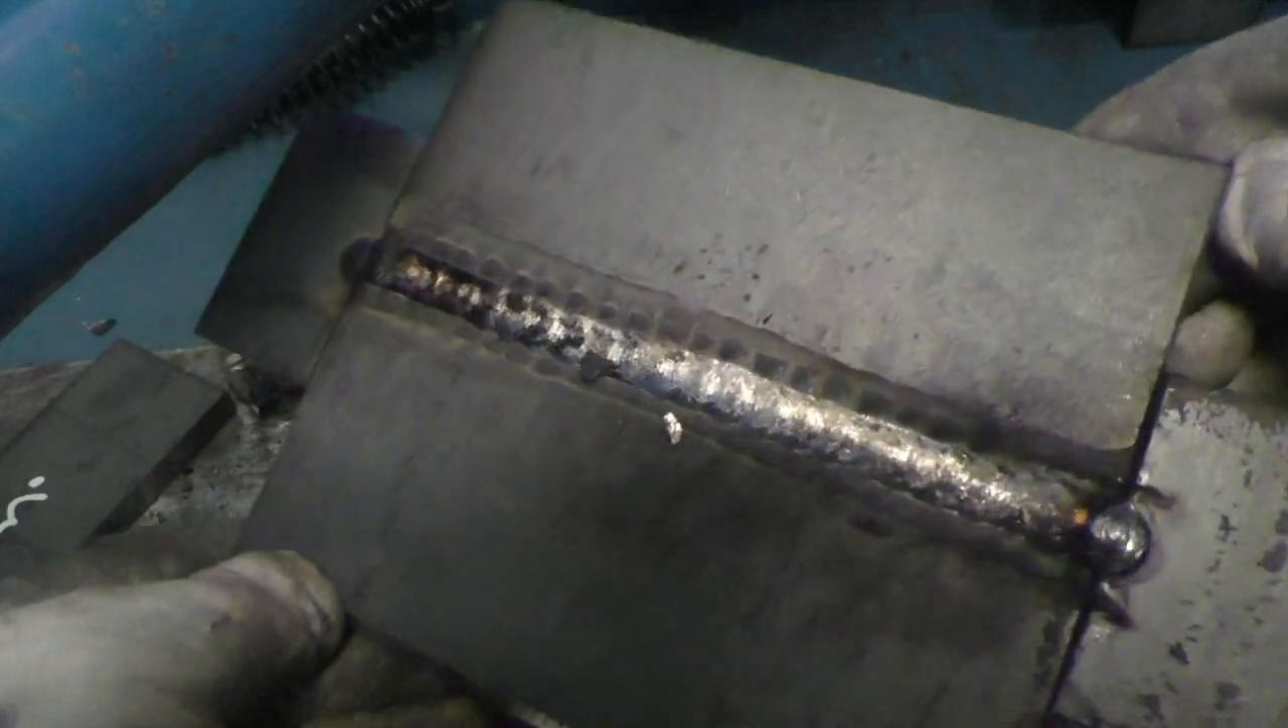That is the finished weld on that vertical right there. That's the finished weld. Nice and gold color all the way down through. Just a perfect bead.